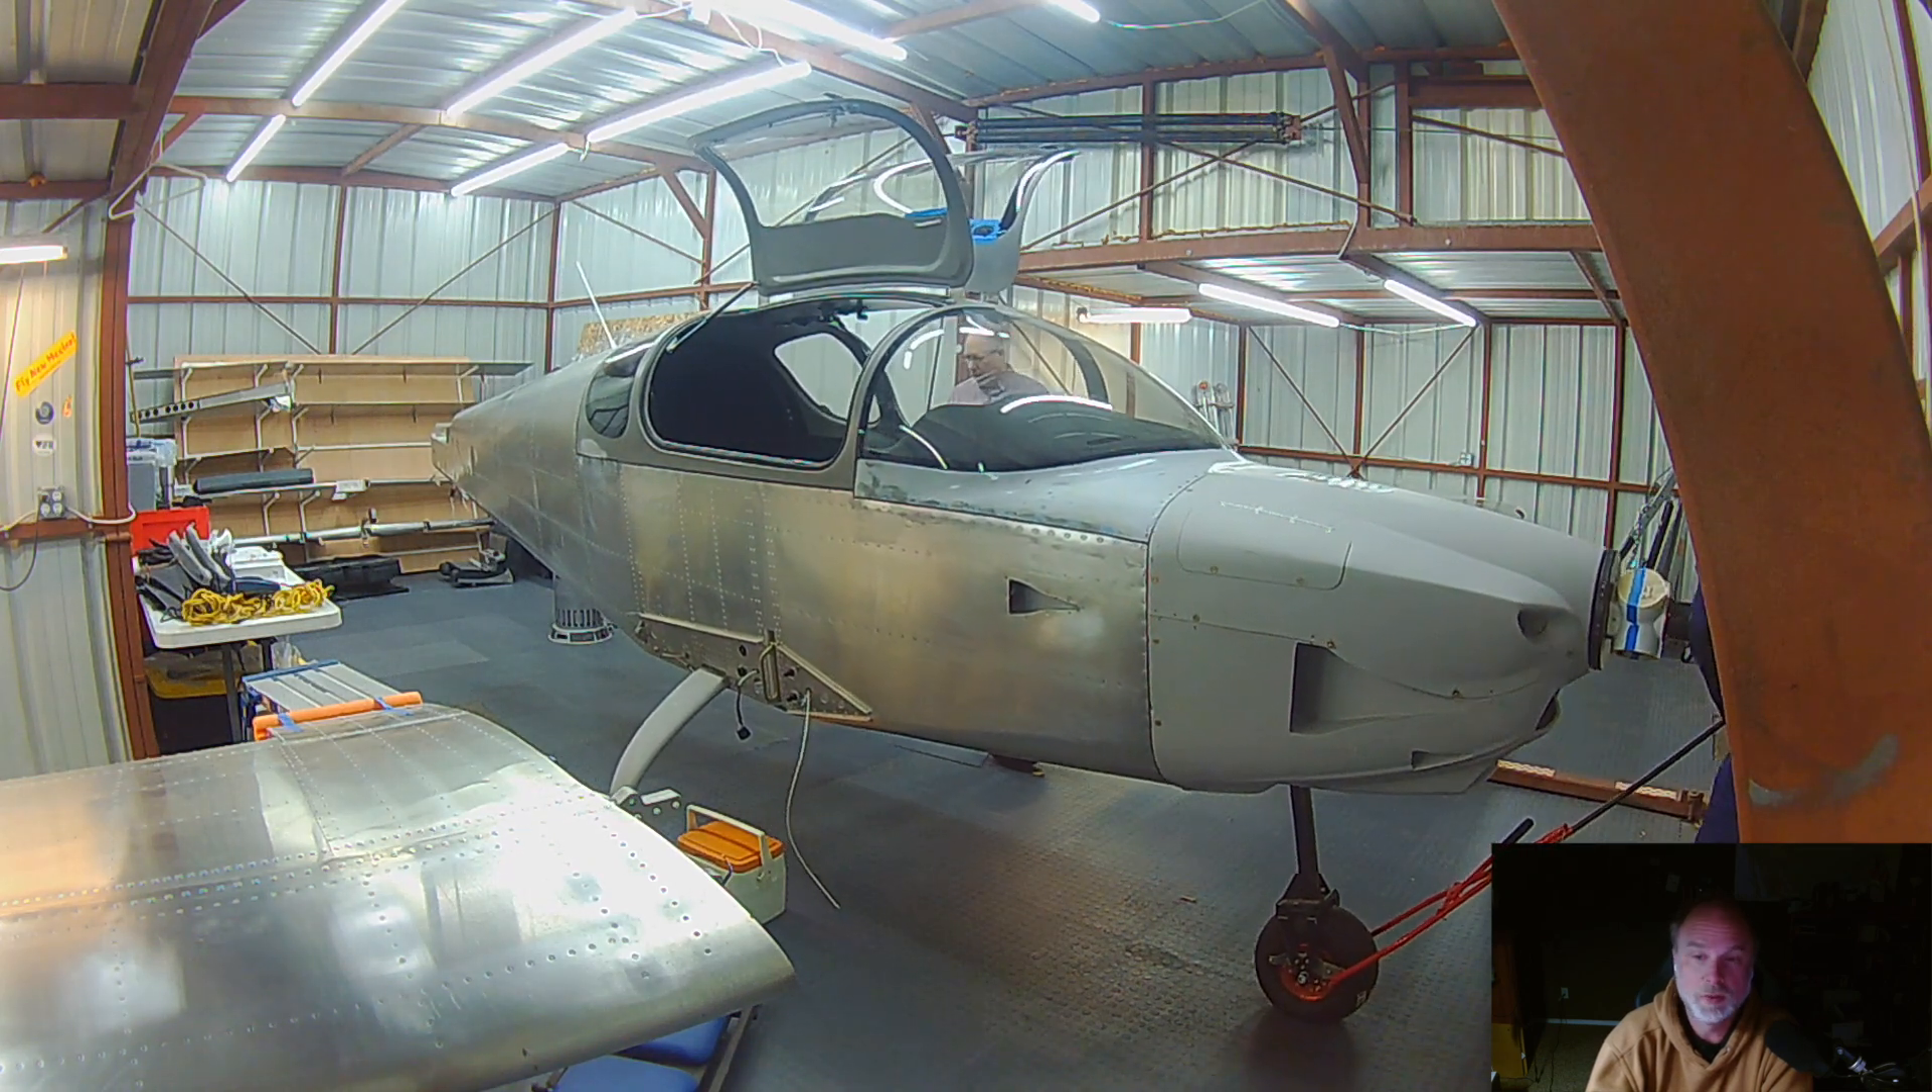This will be the last point in time where the airplane is without wings.